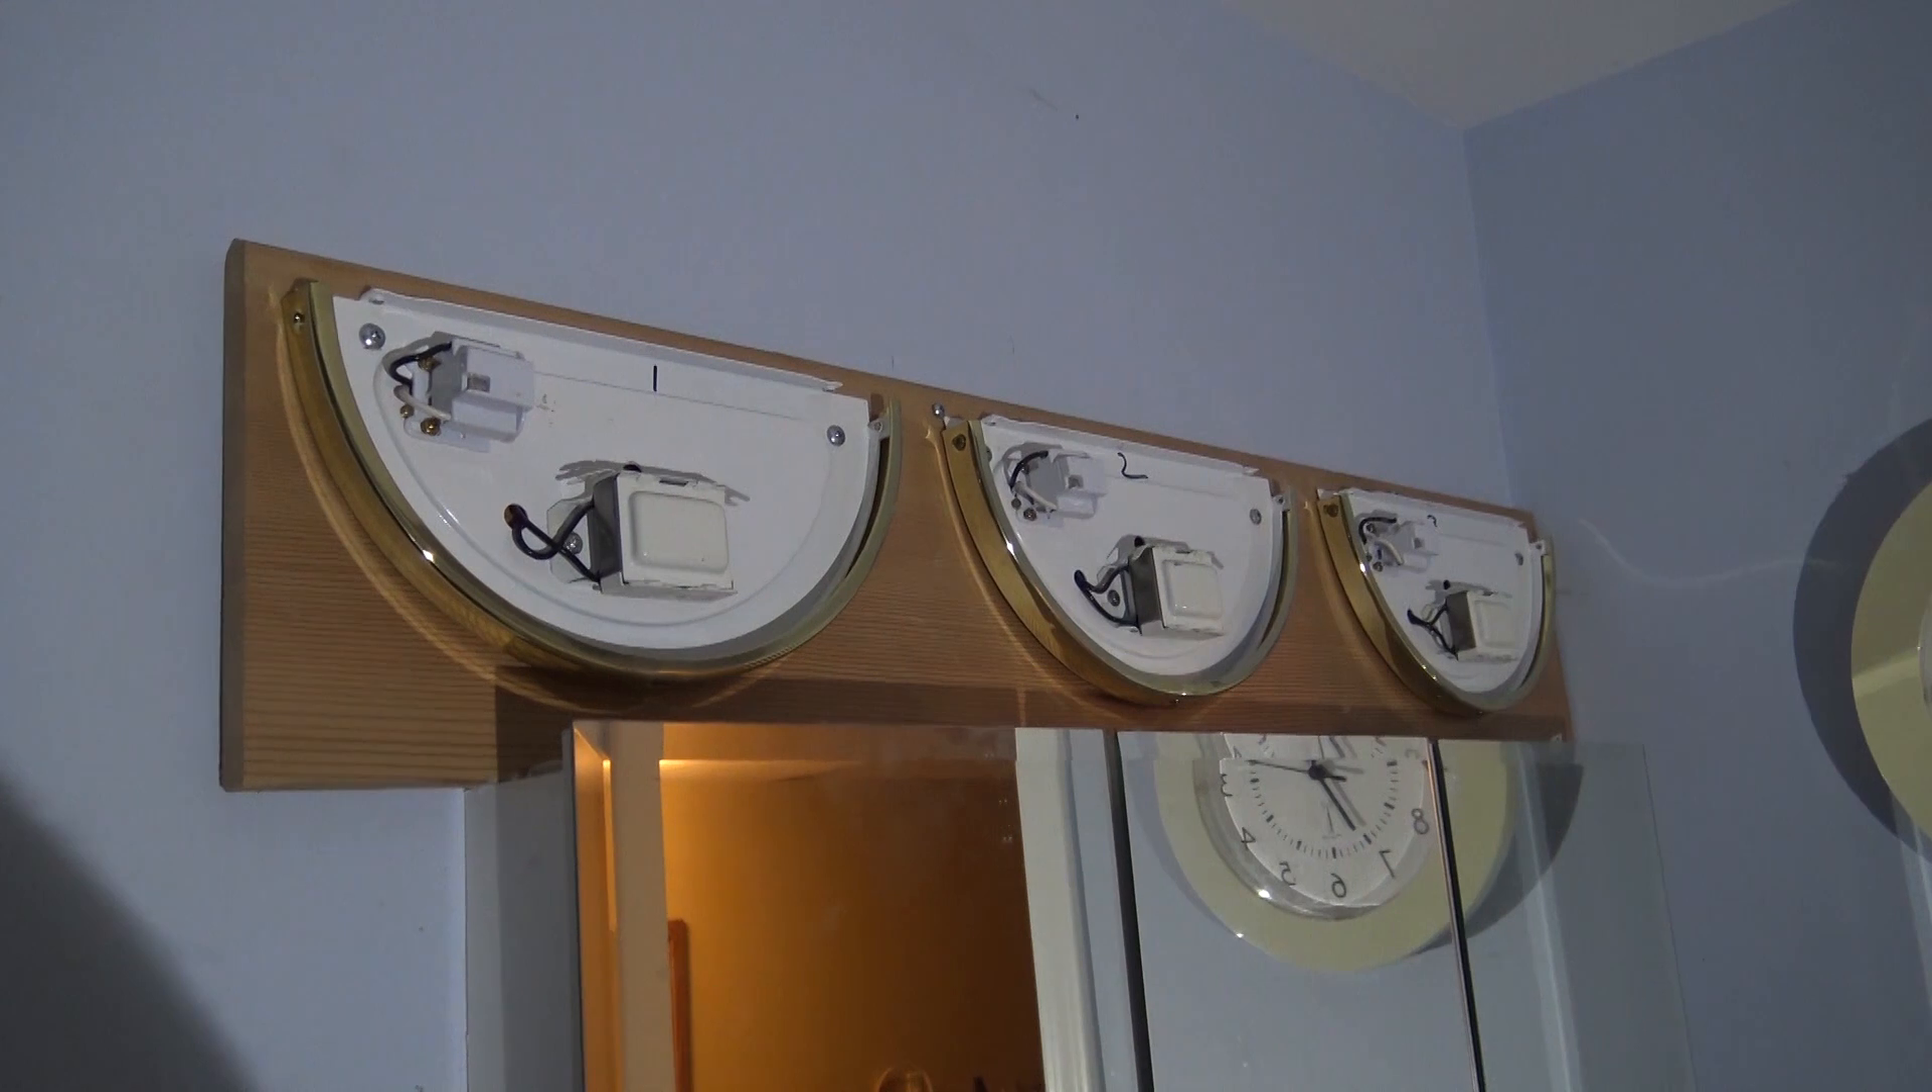Okay, I've now got the board mounted right over top of the mirror.